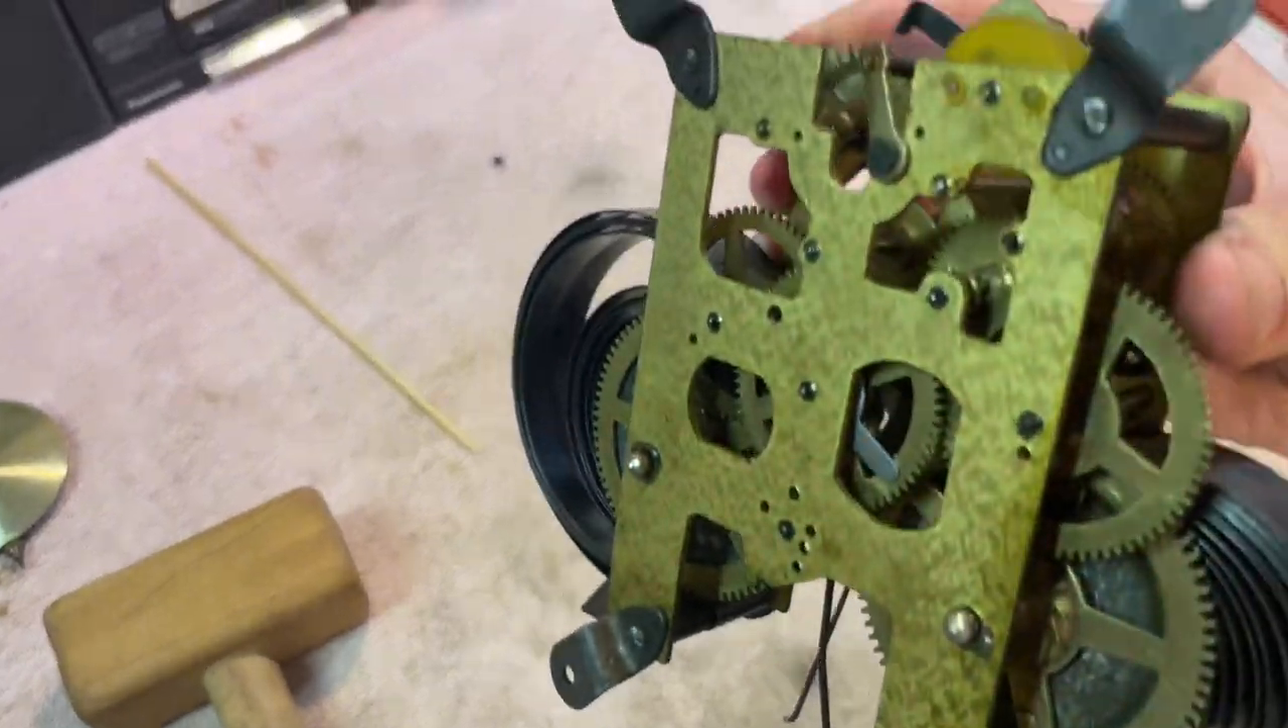All right, I got the mechanism out here.